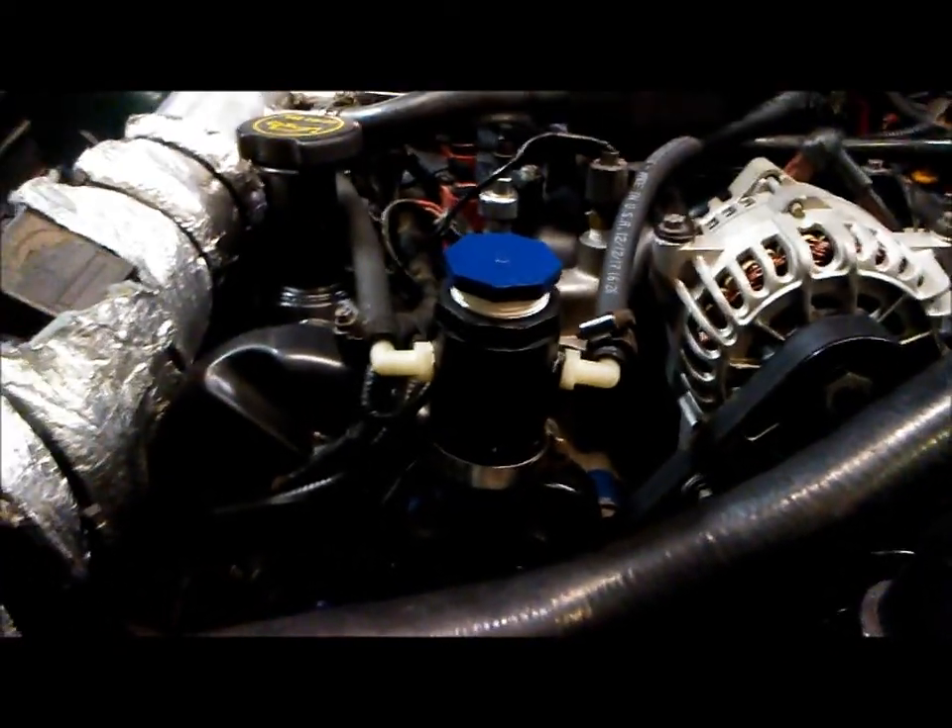I have my oil separator back installed and ready for use.